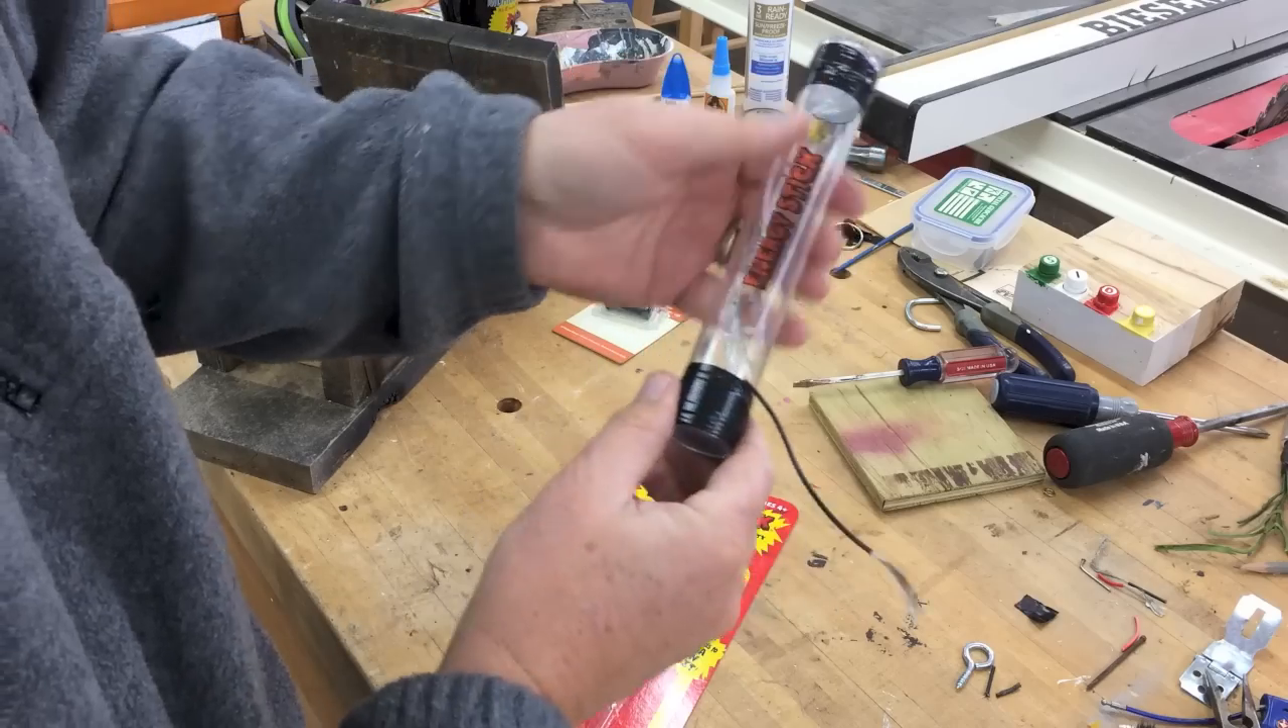So now I have black tape around both ends and notice there's actually no metallic foil showing on the energy stick so that condensation or something like that won't cause me a trouble.